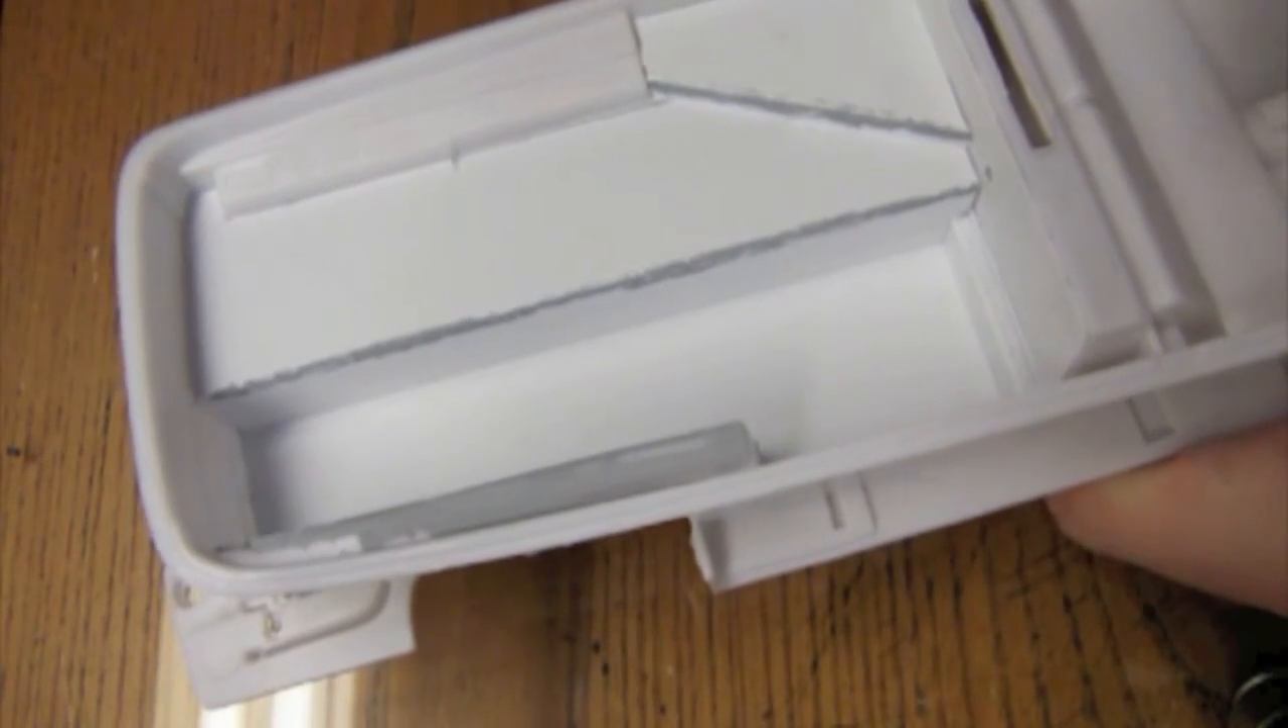And so here's the revised interior with all the panels in place.